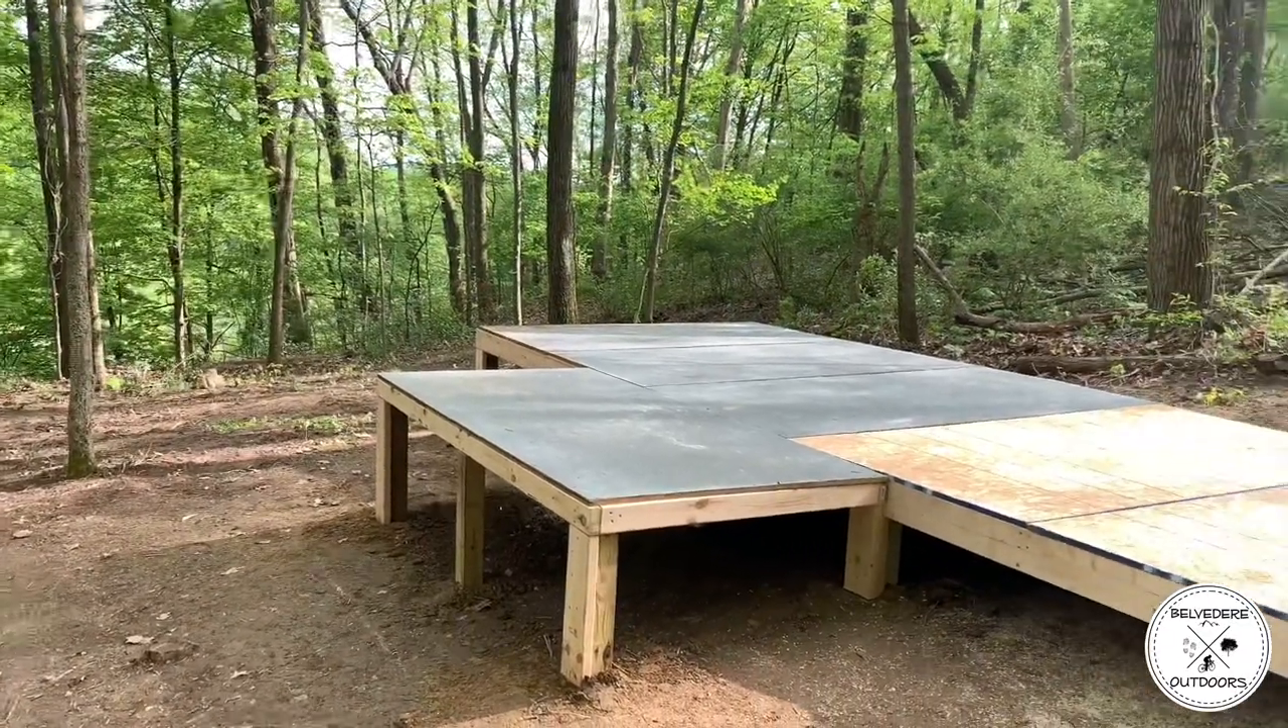We've got our framed out flooring down and we are ready to place the tent.